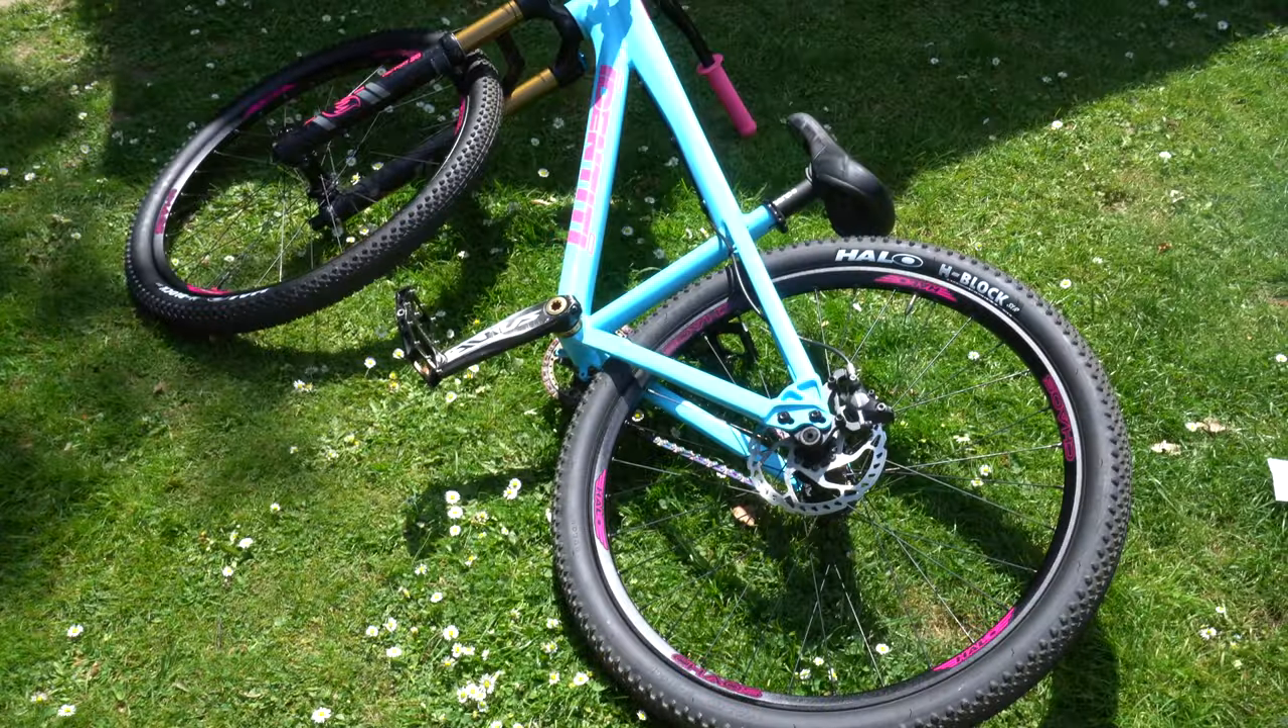As you can see the front wheel is back in the bike.